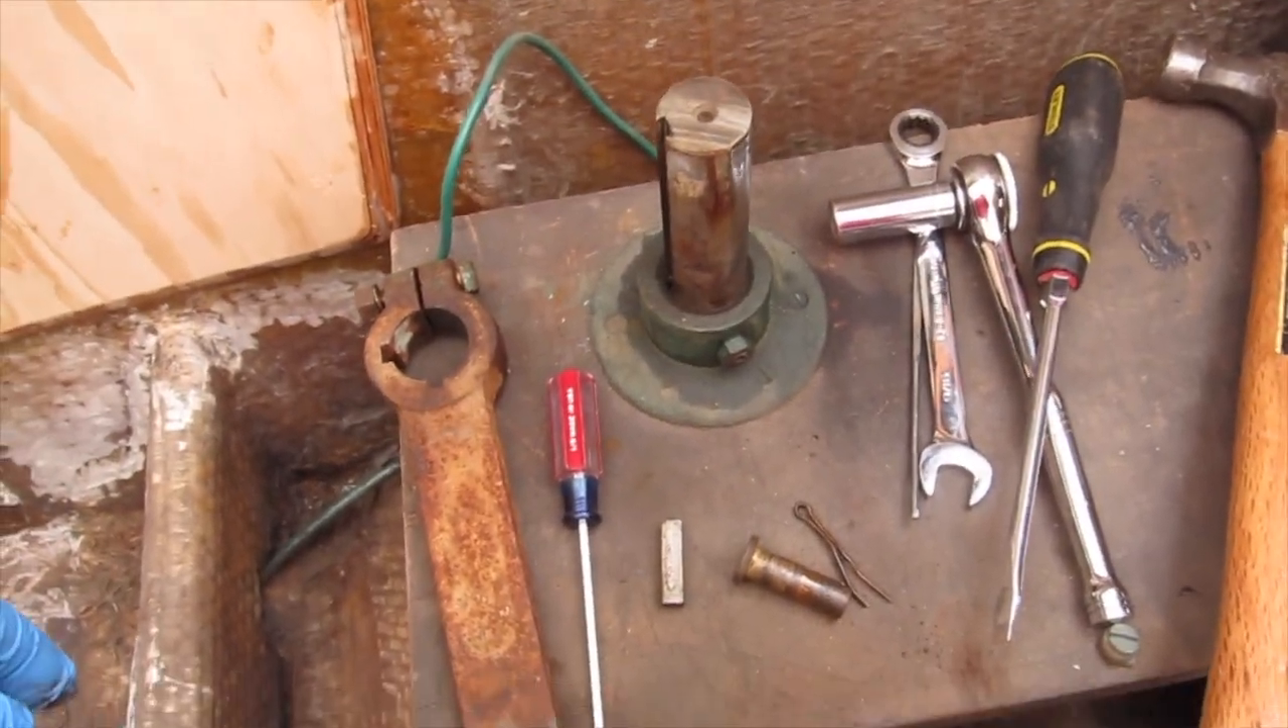I still have to take this collar off.